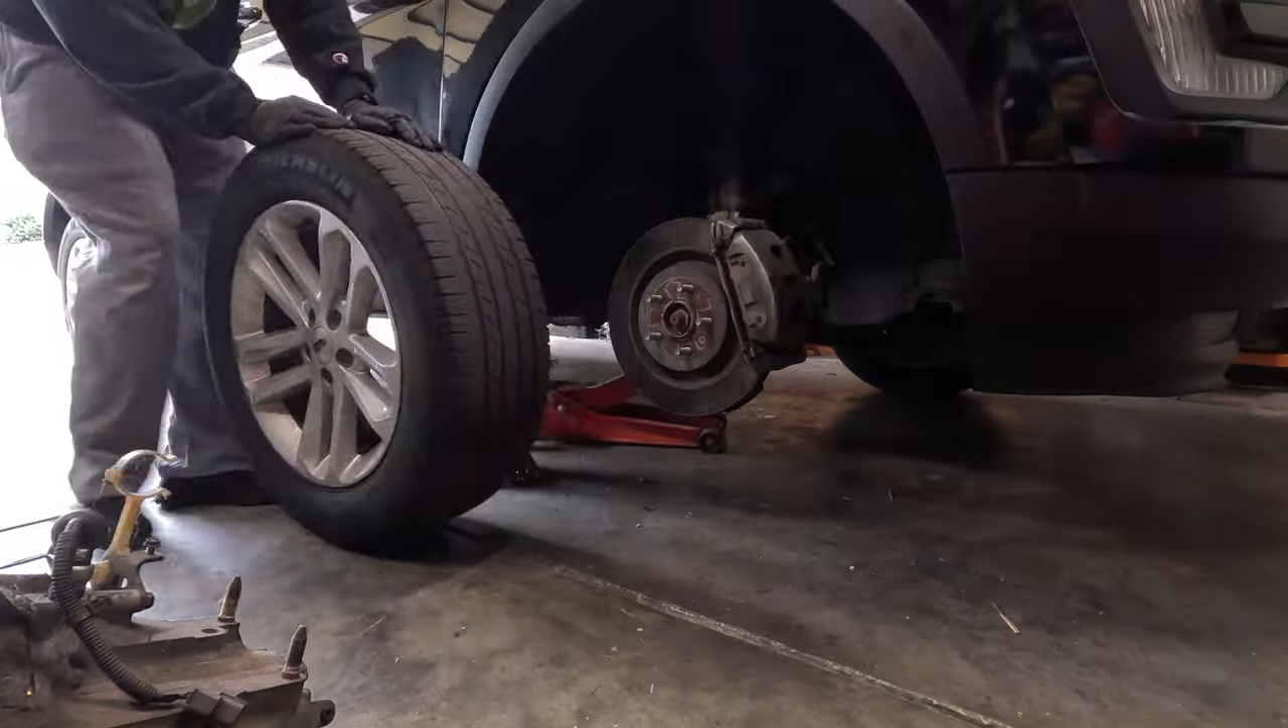And next I removed the lug nuts and then banged the wheel off.